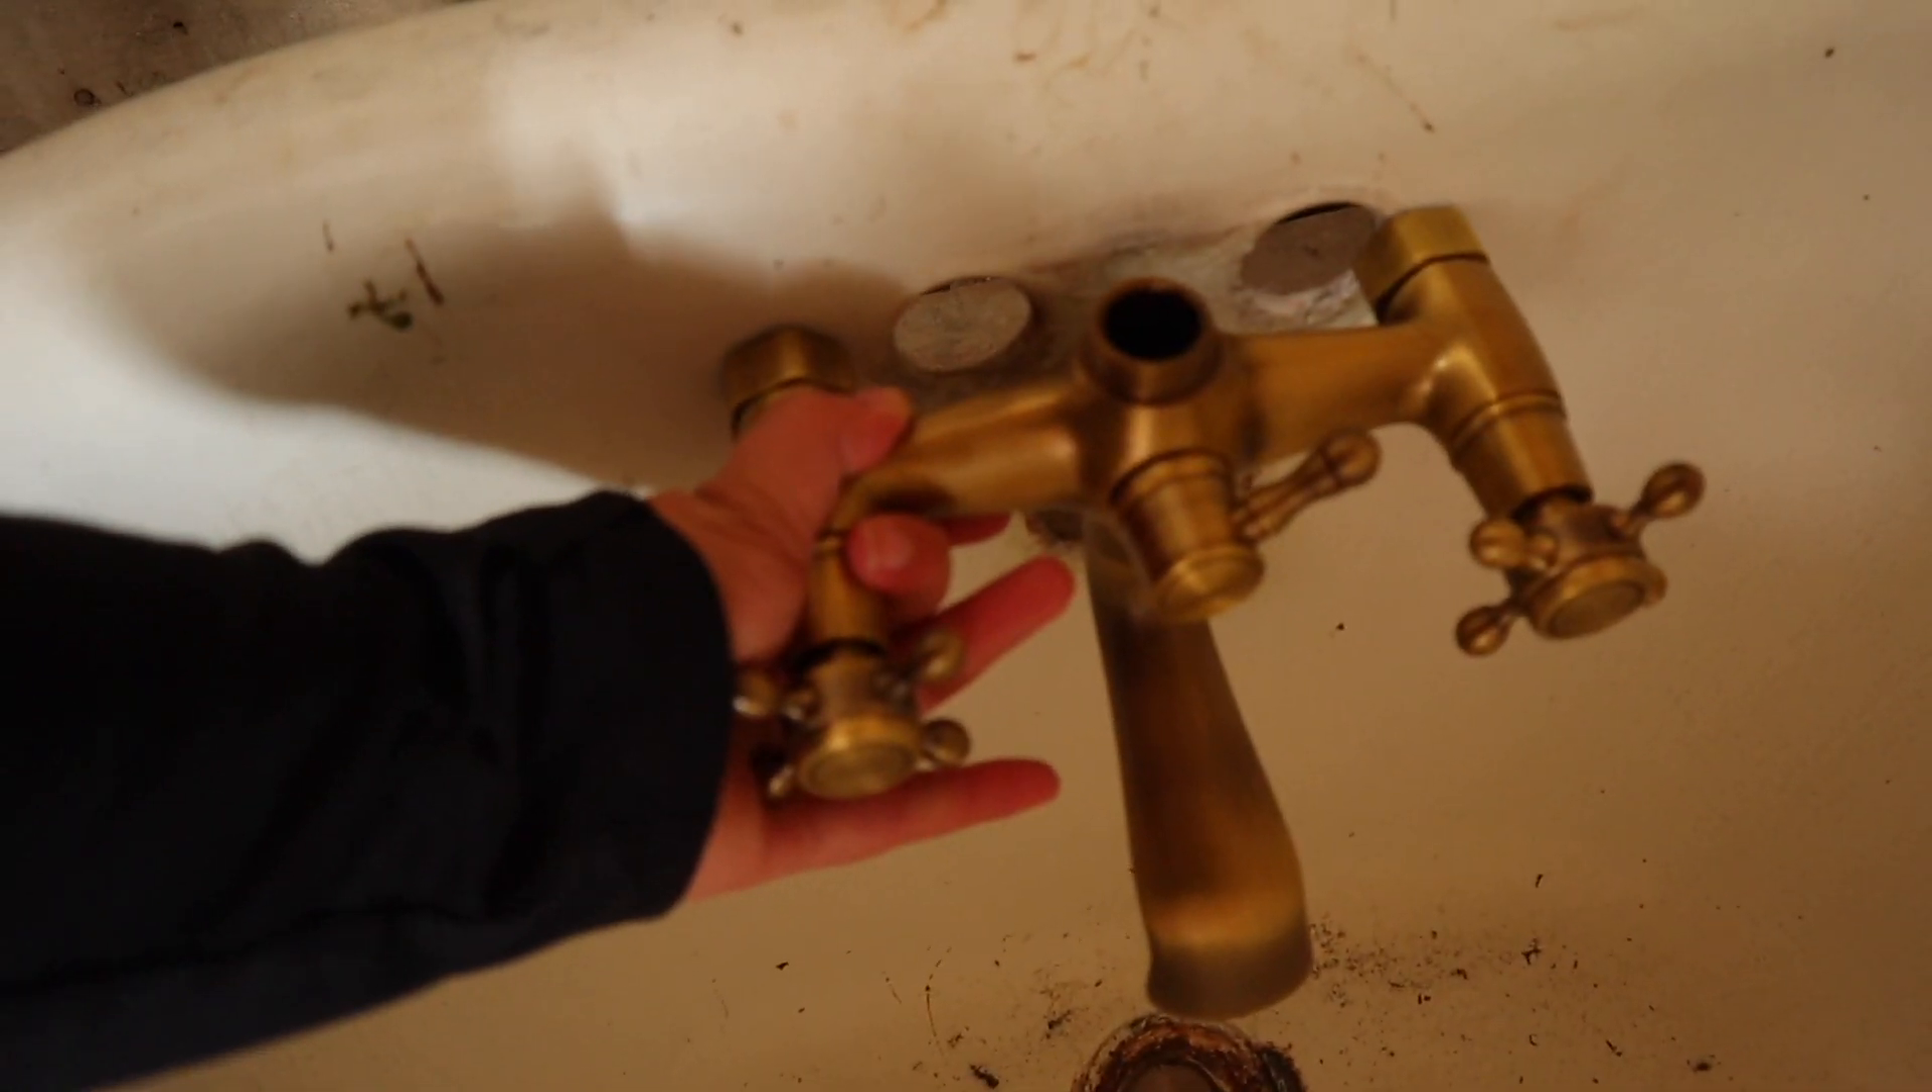And this is how the spigot goes on. As you can see, it's way wider than the holes.